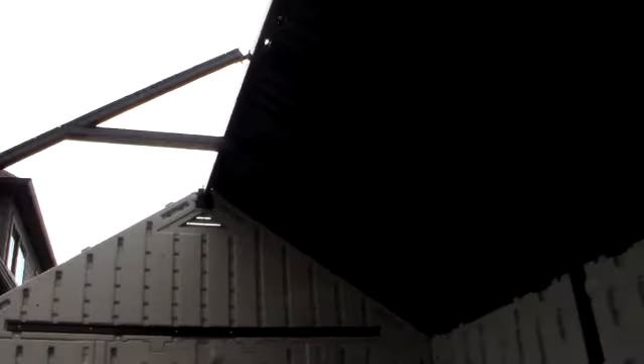We have half of the roof in place, now it needs to be screwed down.